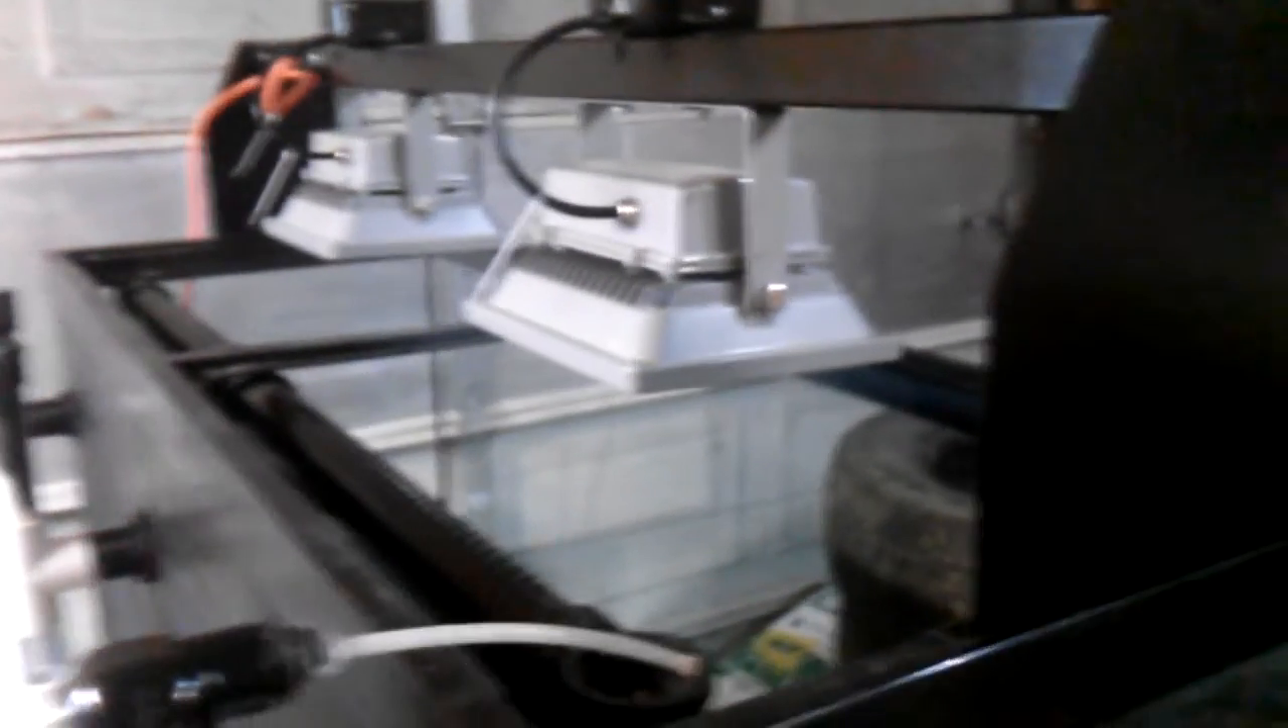I've got the lights all done at least the top lights anyway.